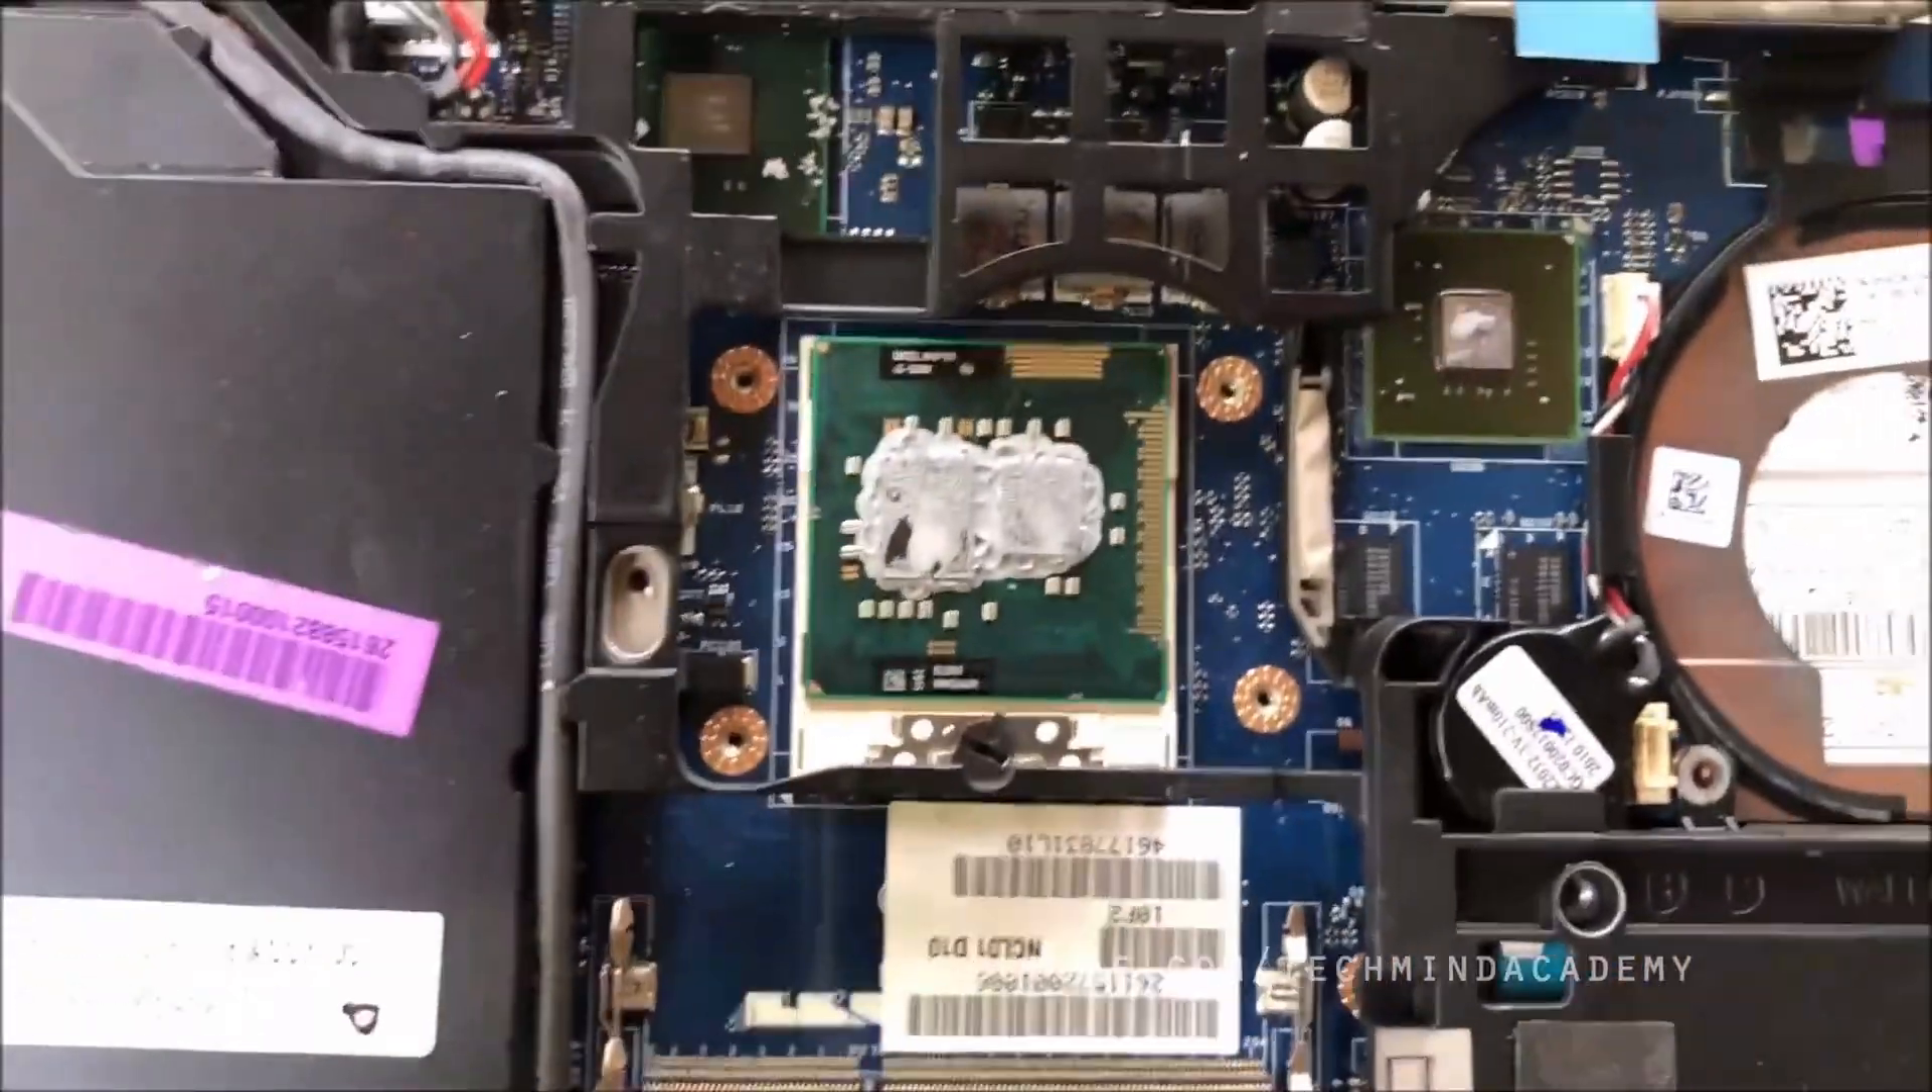You can see here some old dust particles here and also heat sink is removed now you can see microprocessor.